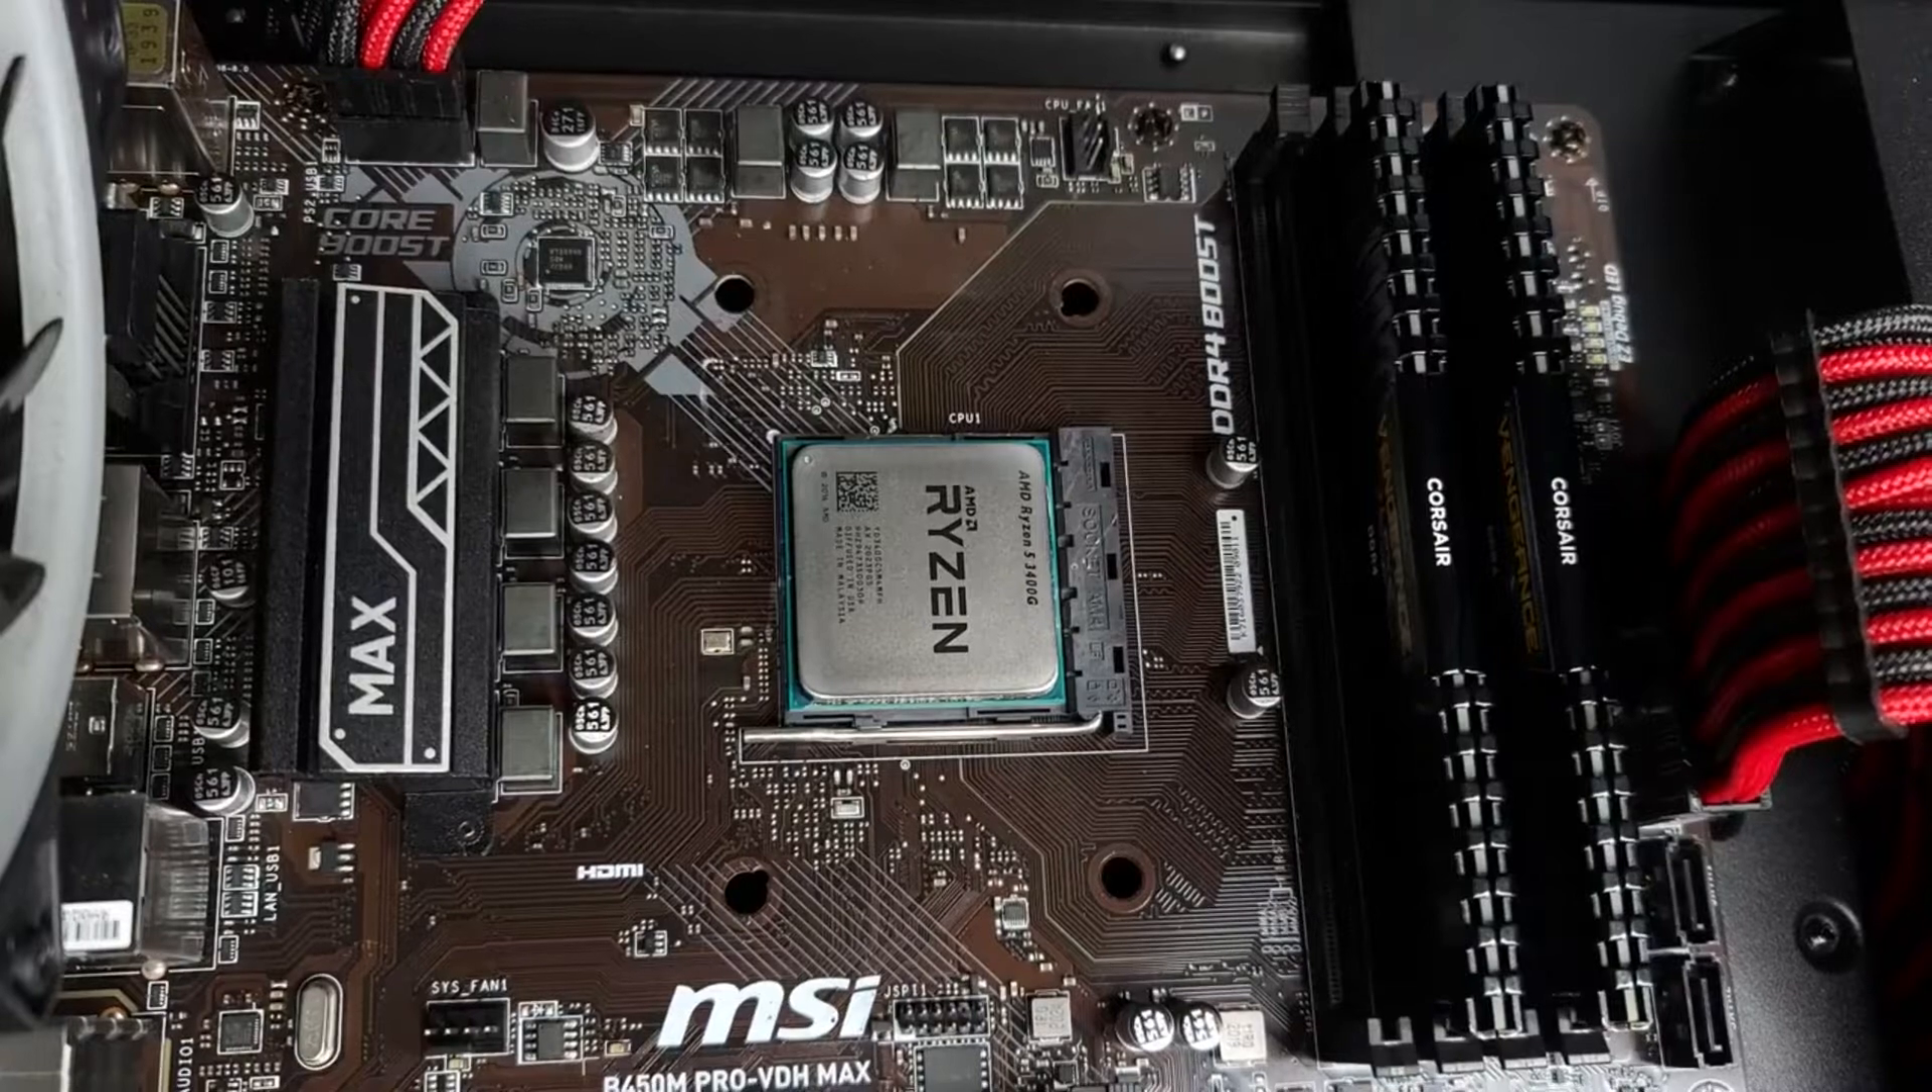All righty, I've taken off my stock AMD cooler.